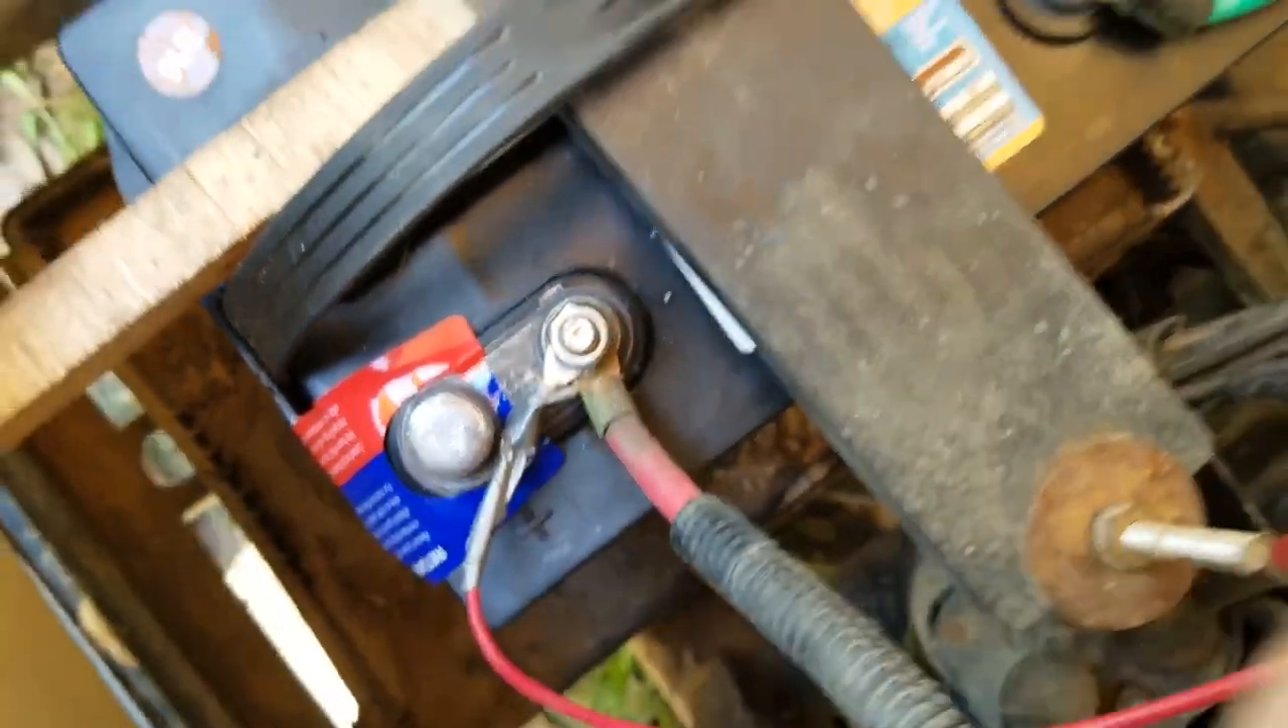All right so I have the positive connect to the same terminal on the battery as the main positive from the golf cart motor and the same negative.